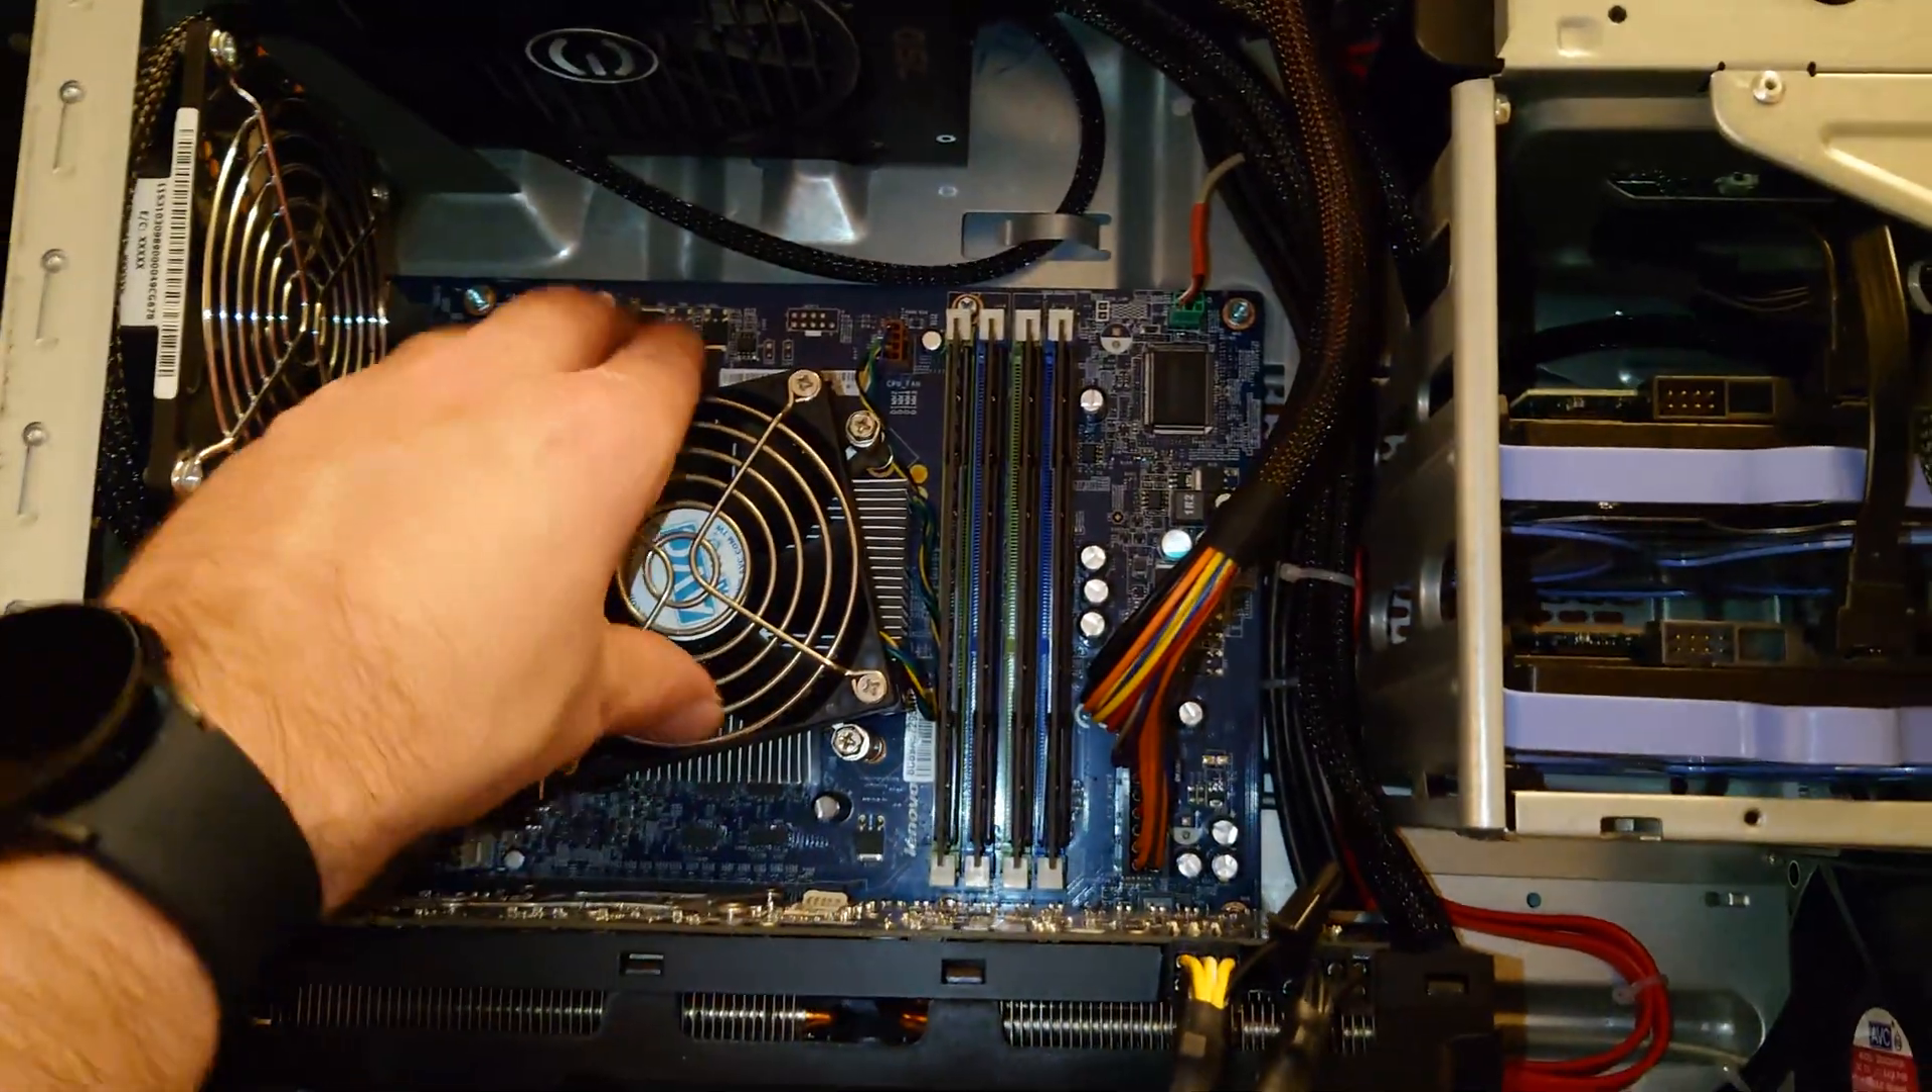As you can see, we have a new motherboard installed.